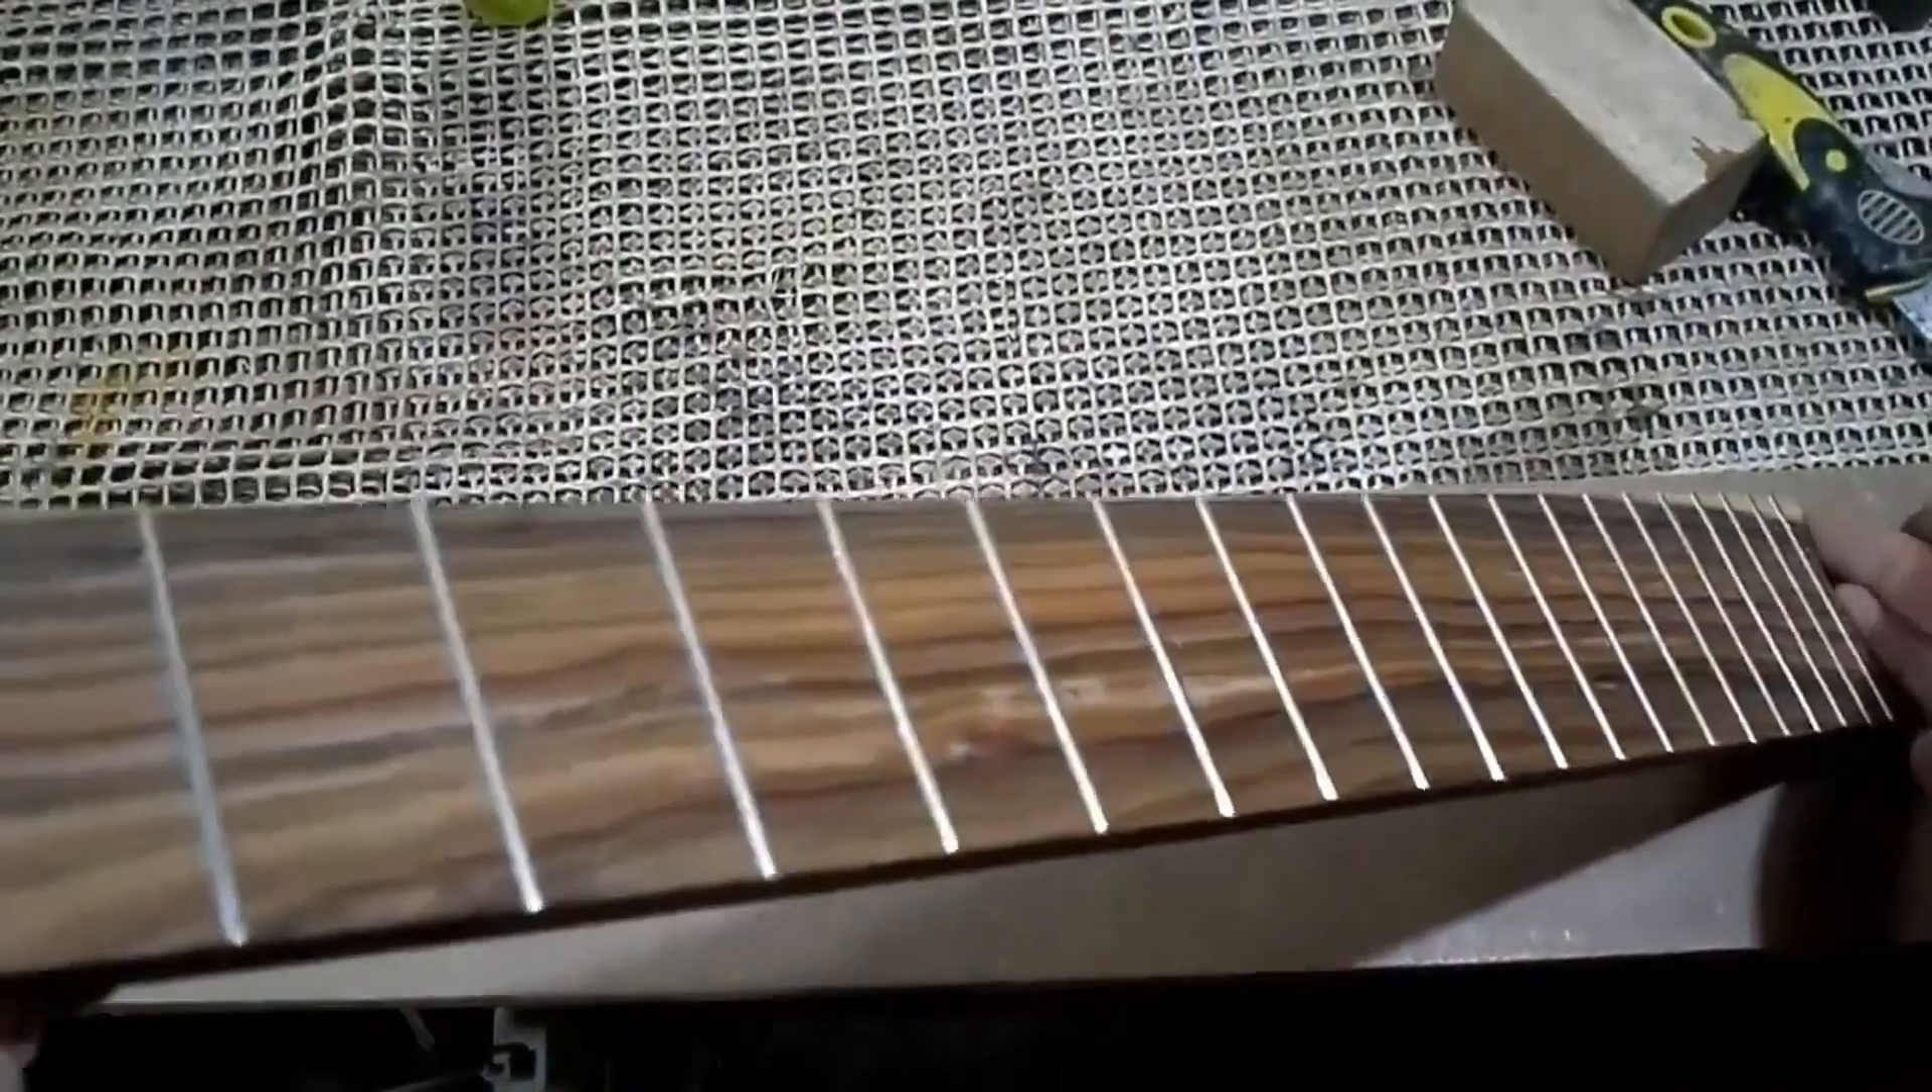Así es como queda el diapasón con los trastes ya instalados.